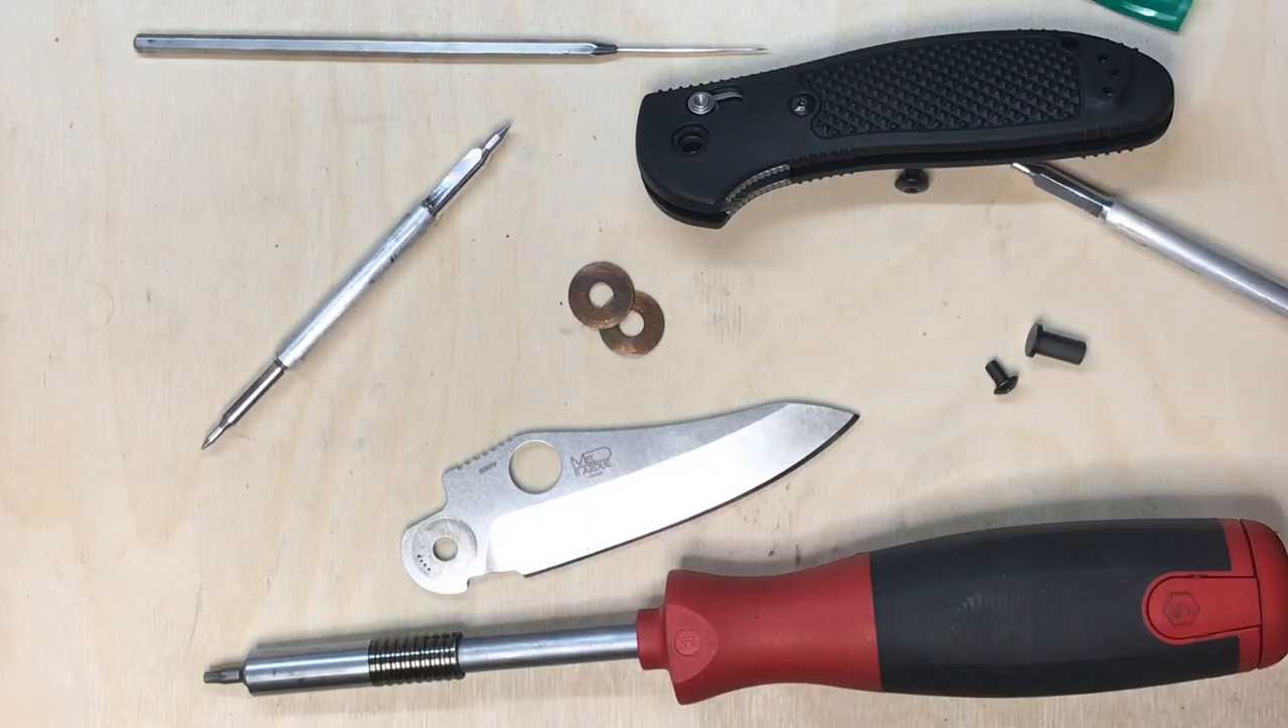So that's it the knife's disassembled fairly easy.